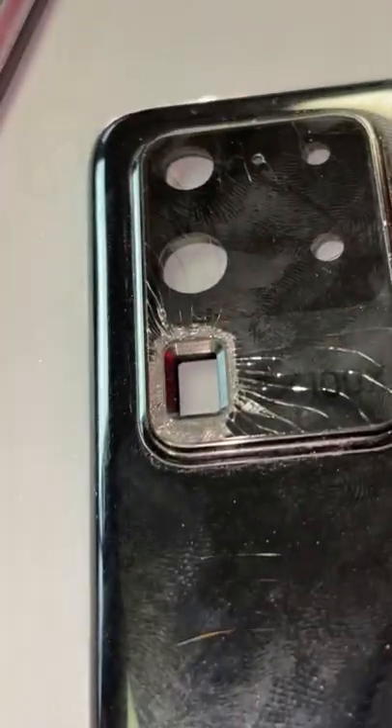Now all that's left is to fix this camera lens so we'll just heat this up and push it through.